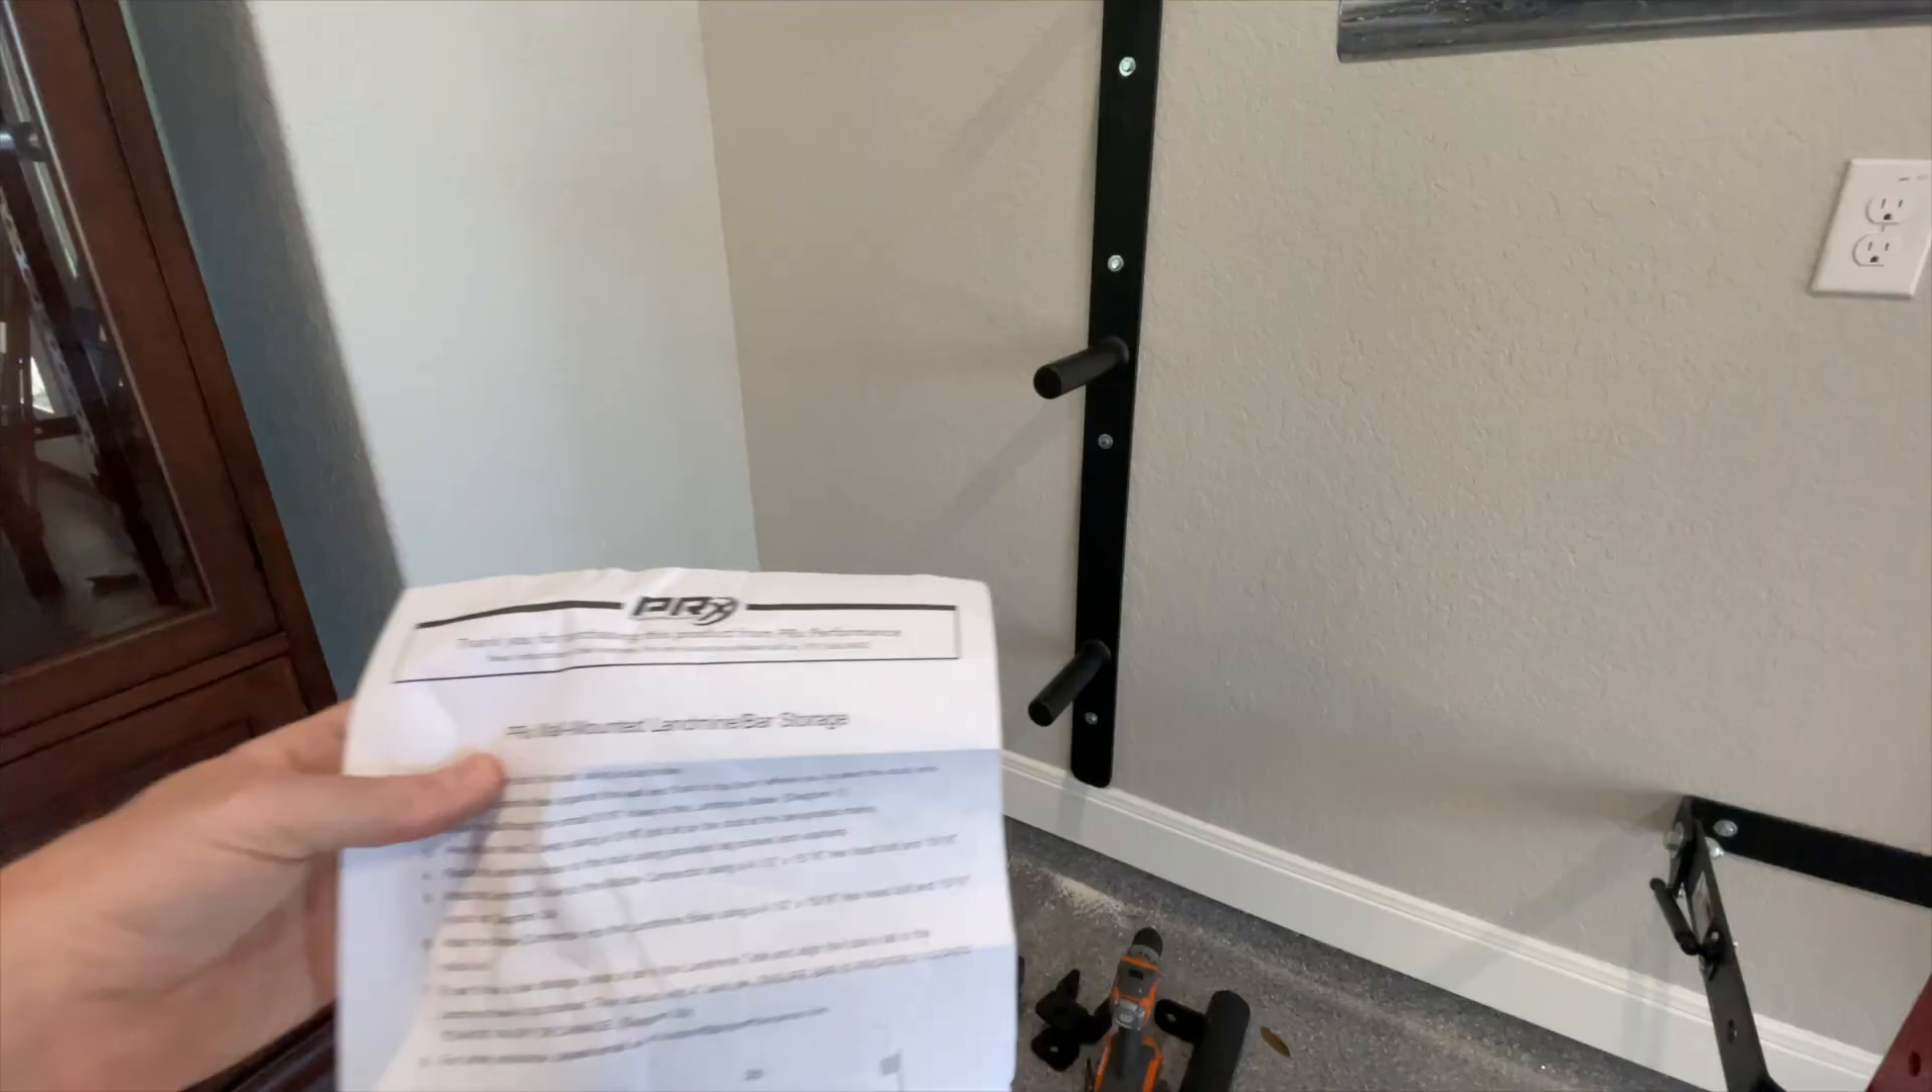All right so now the plate rack i guess the plate holding rack is in place.